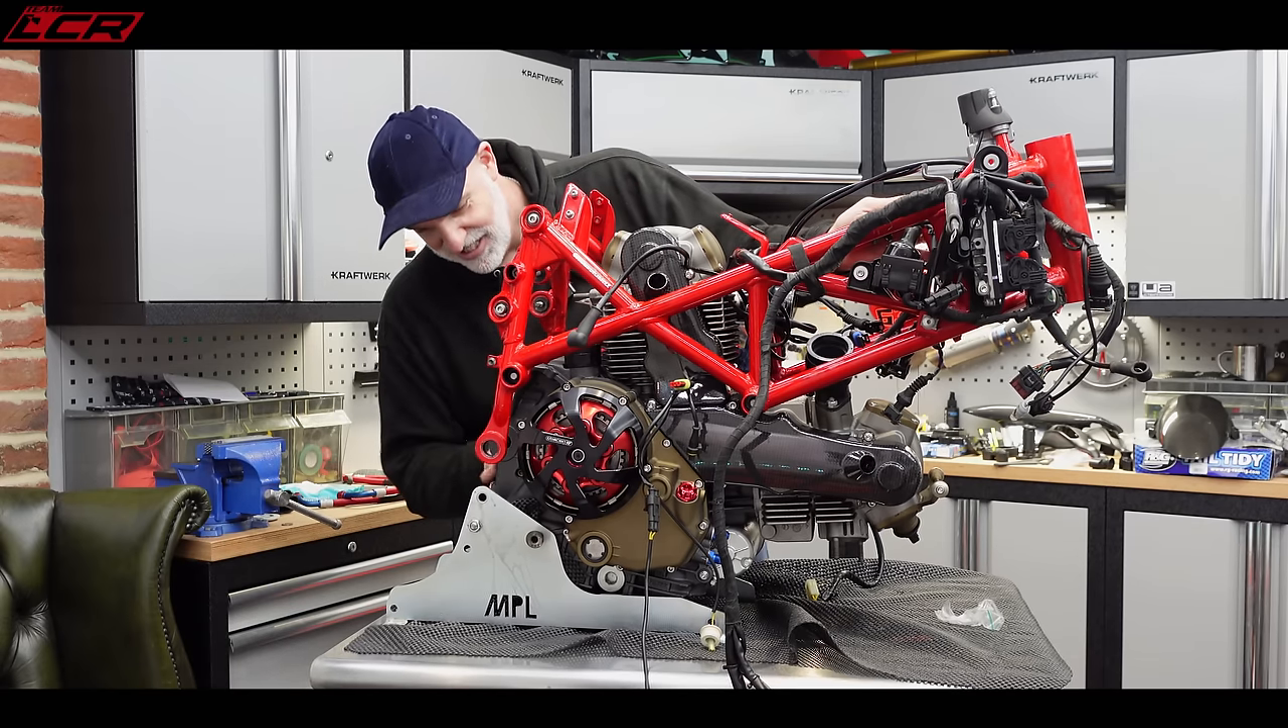We have the frame back on the engine for the first time in three, I'm going to say three years, two and a half years.